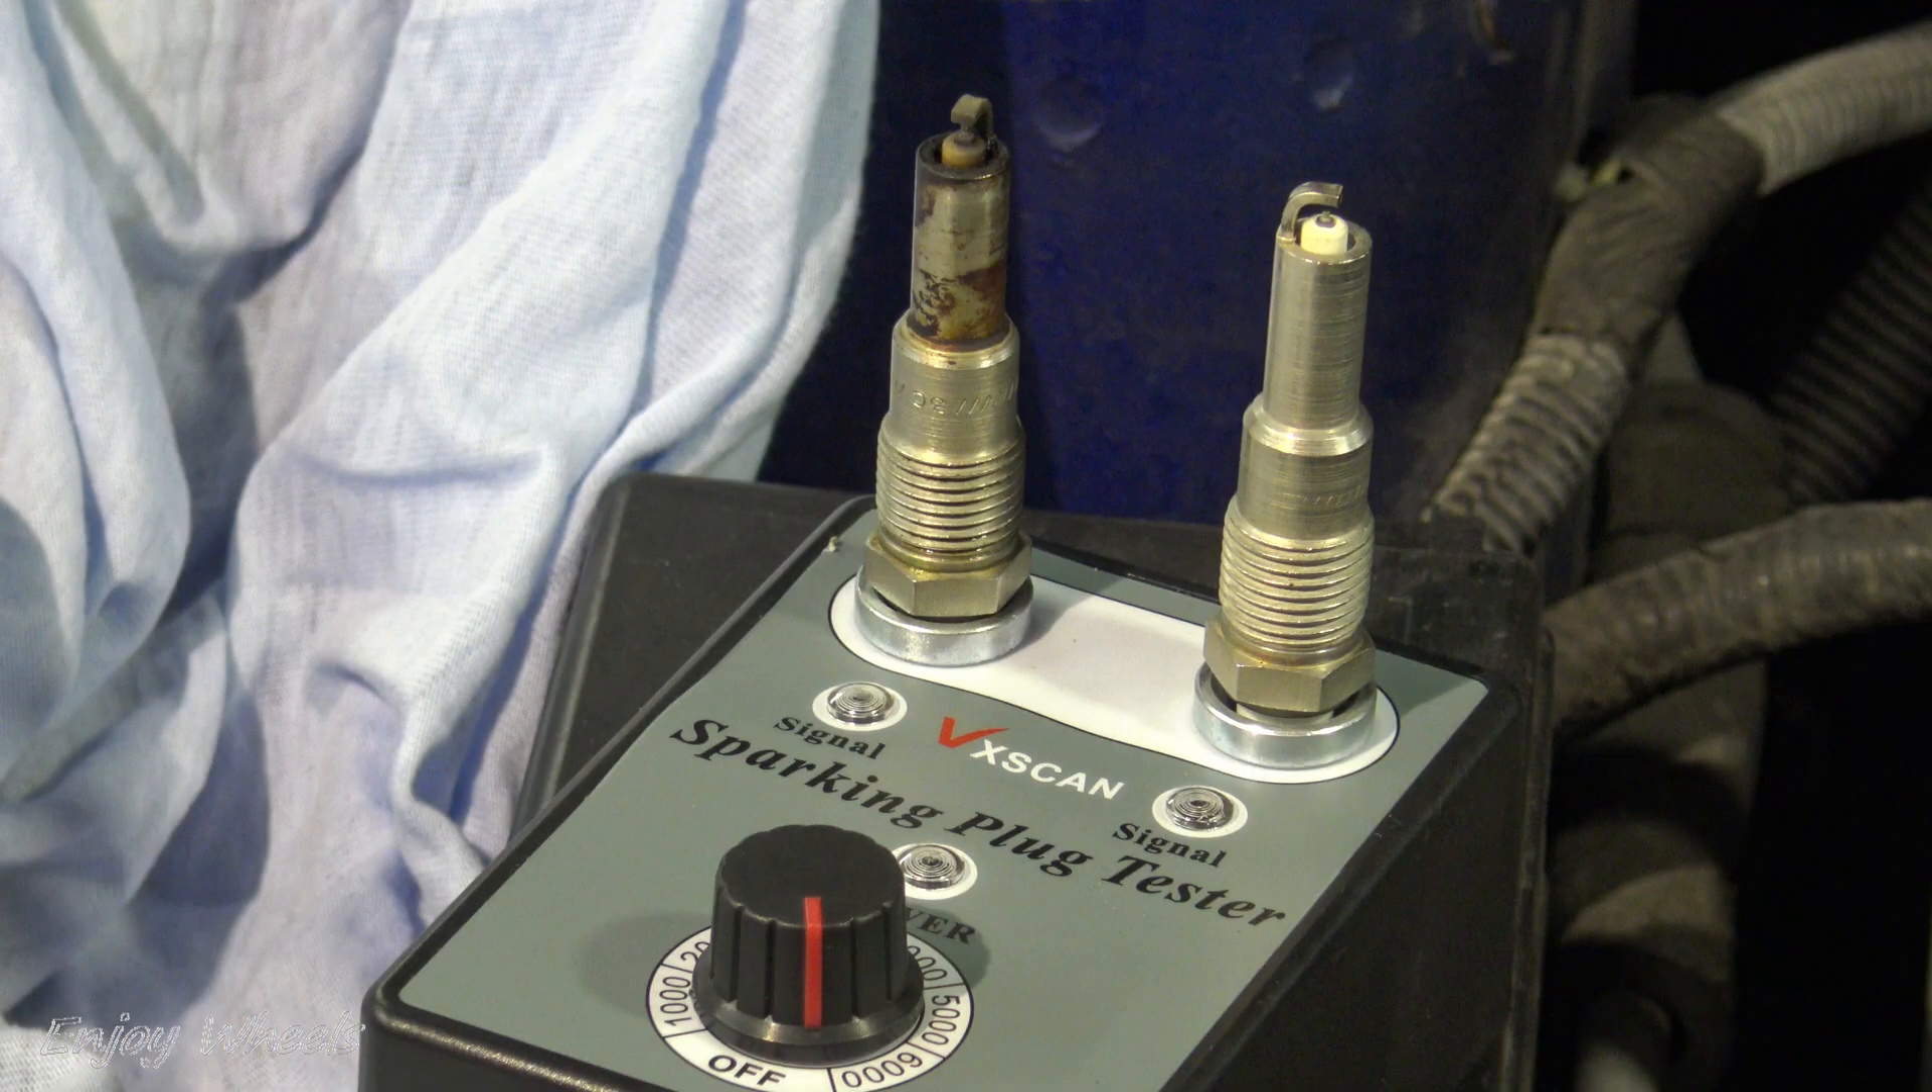So I put a new spark plug on the right and the one I have just removed on the left.